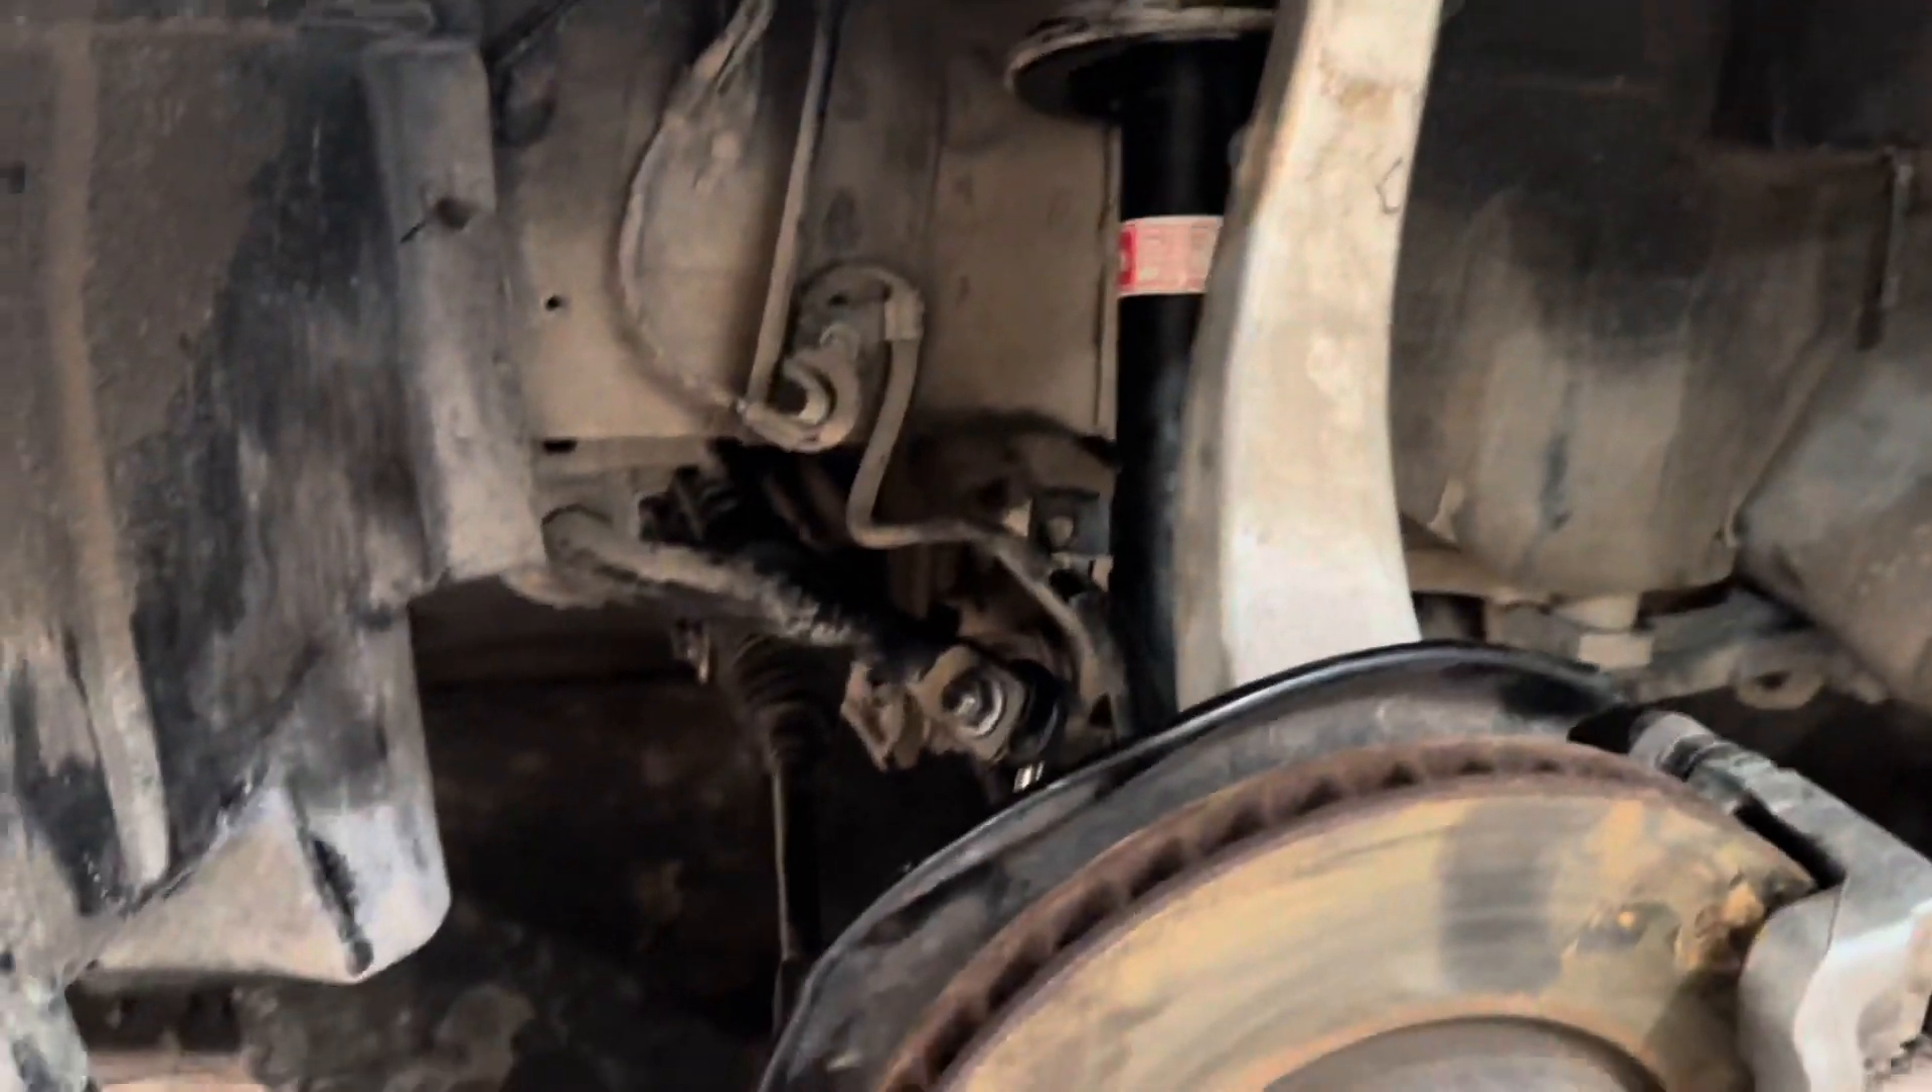گاڑی کے اندر شوکس فٹ ہو چکے ہیں۔